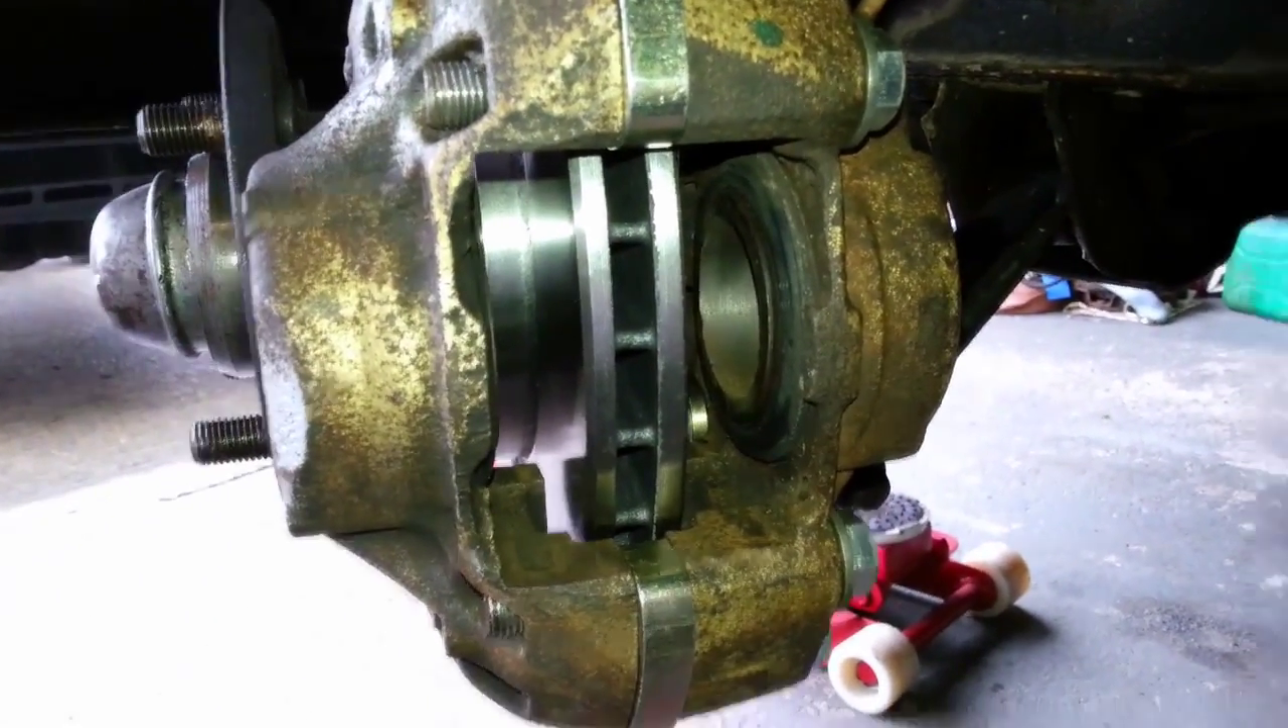Now the only difference here is I've removed the pads from the caliper.